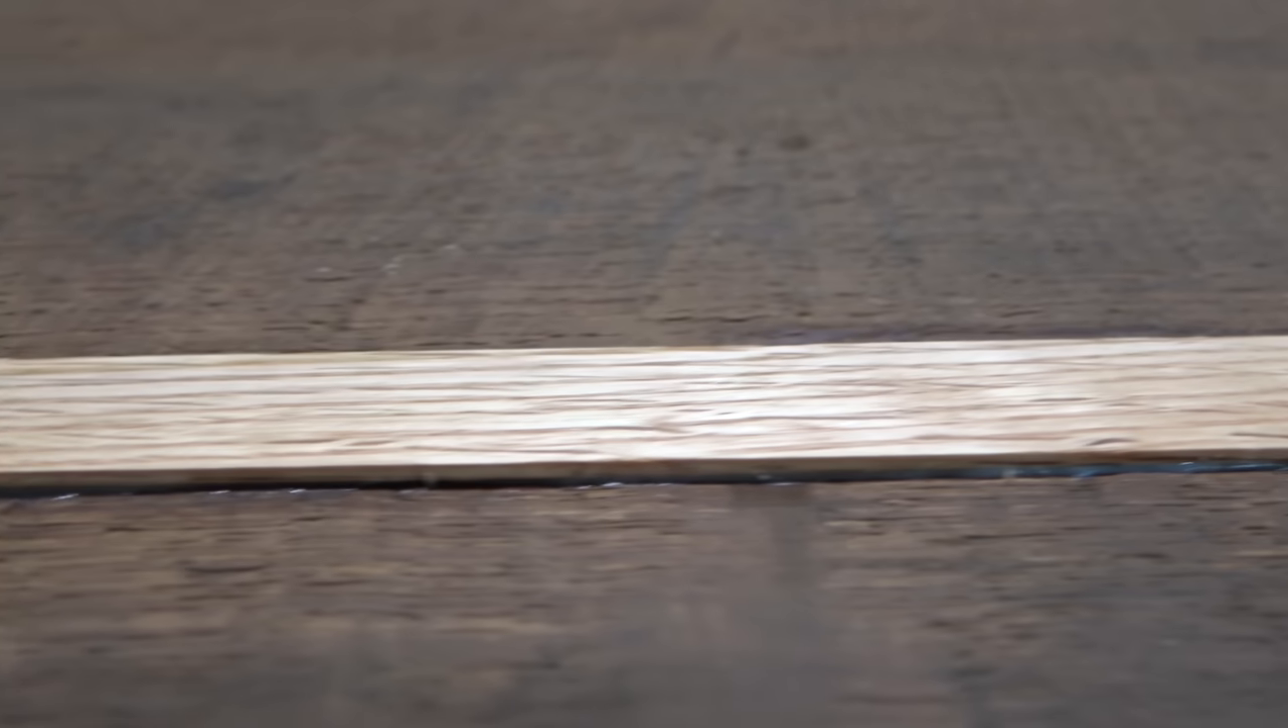Now, of course, this piece of wood is proud You can see it's standing up.